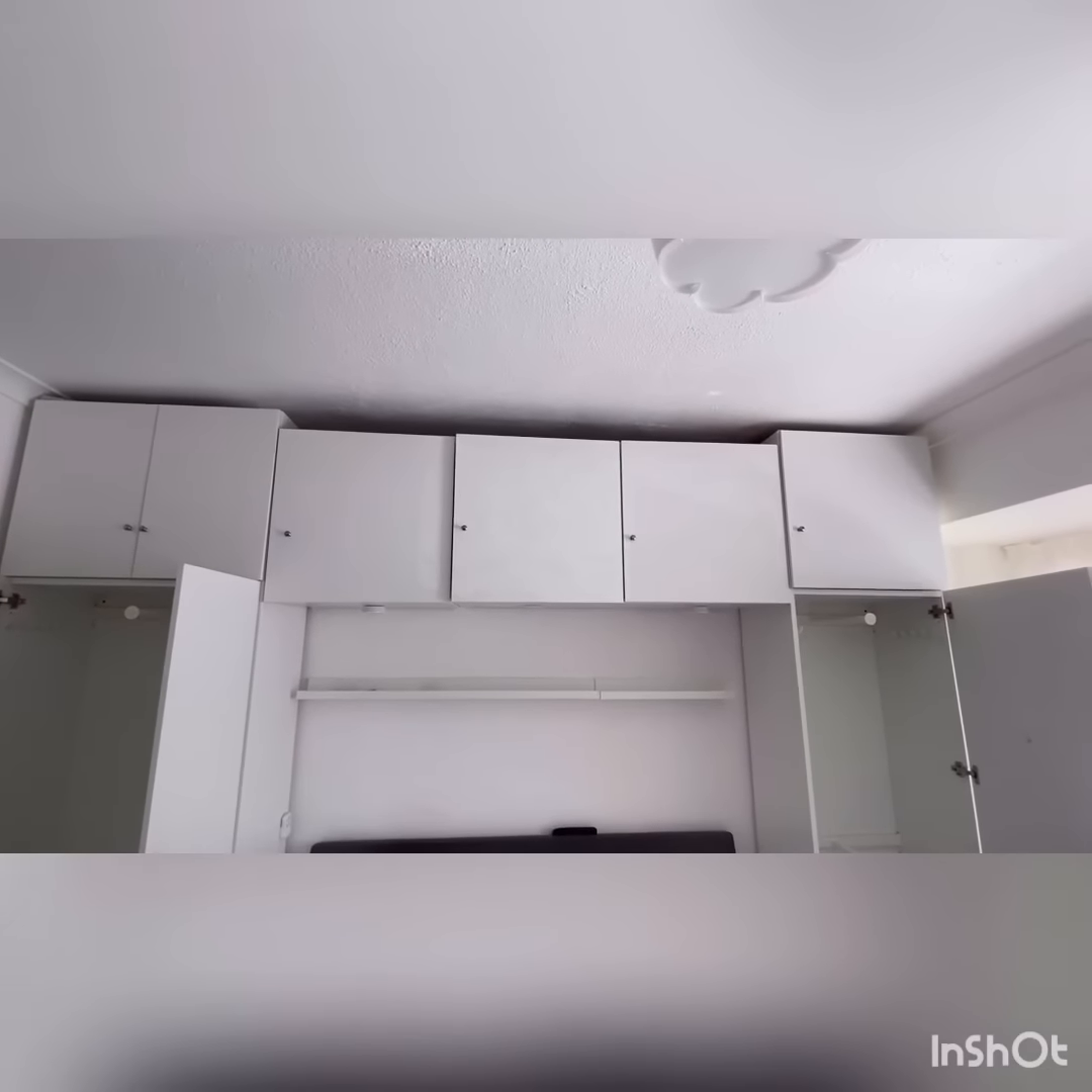You'll see the top of our cupboards is not aligned.